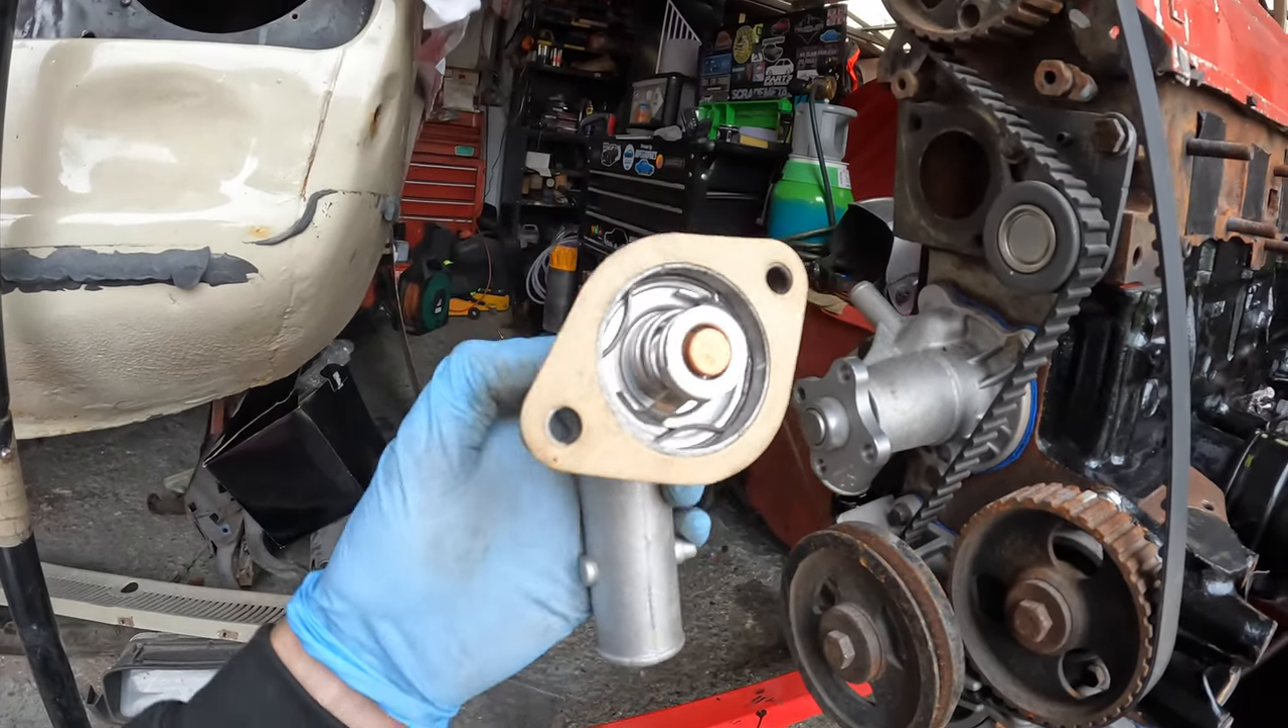Got the new gasket on now so i just need to bolt it up and refit it.